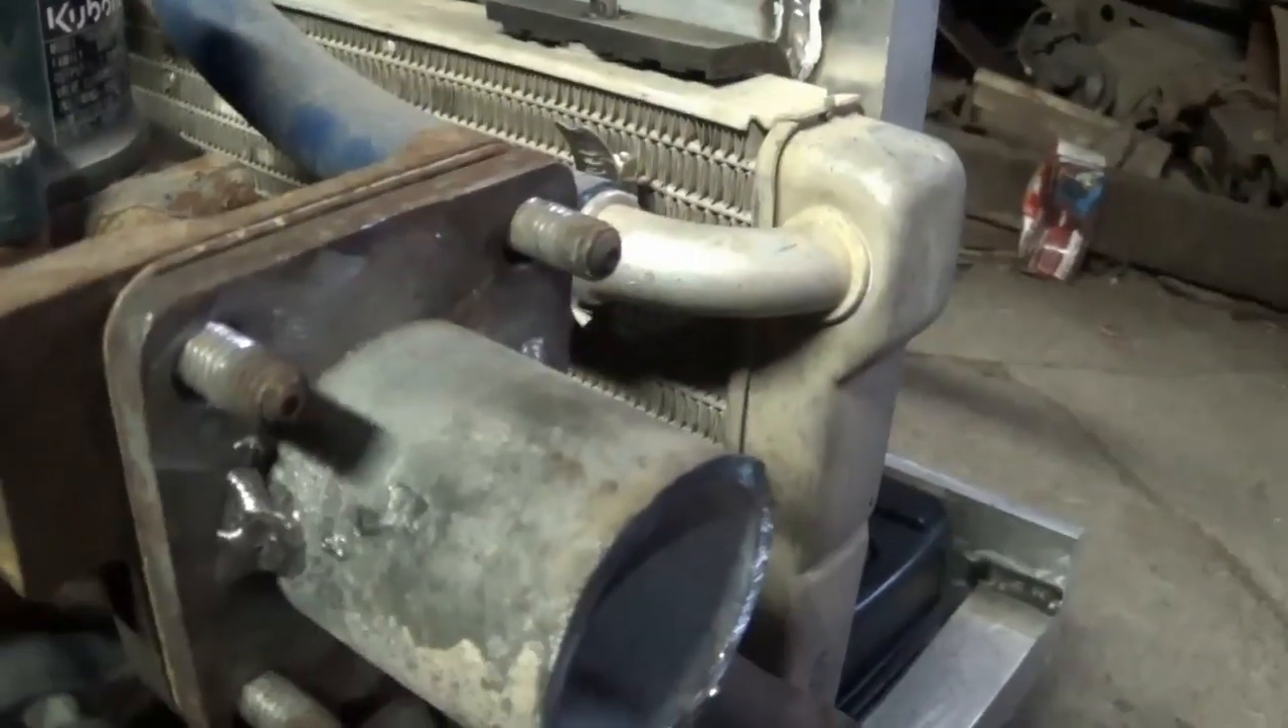I got that chunk of pipe. It's inch and three quarters long. Just tacked on there for now.